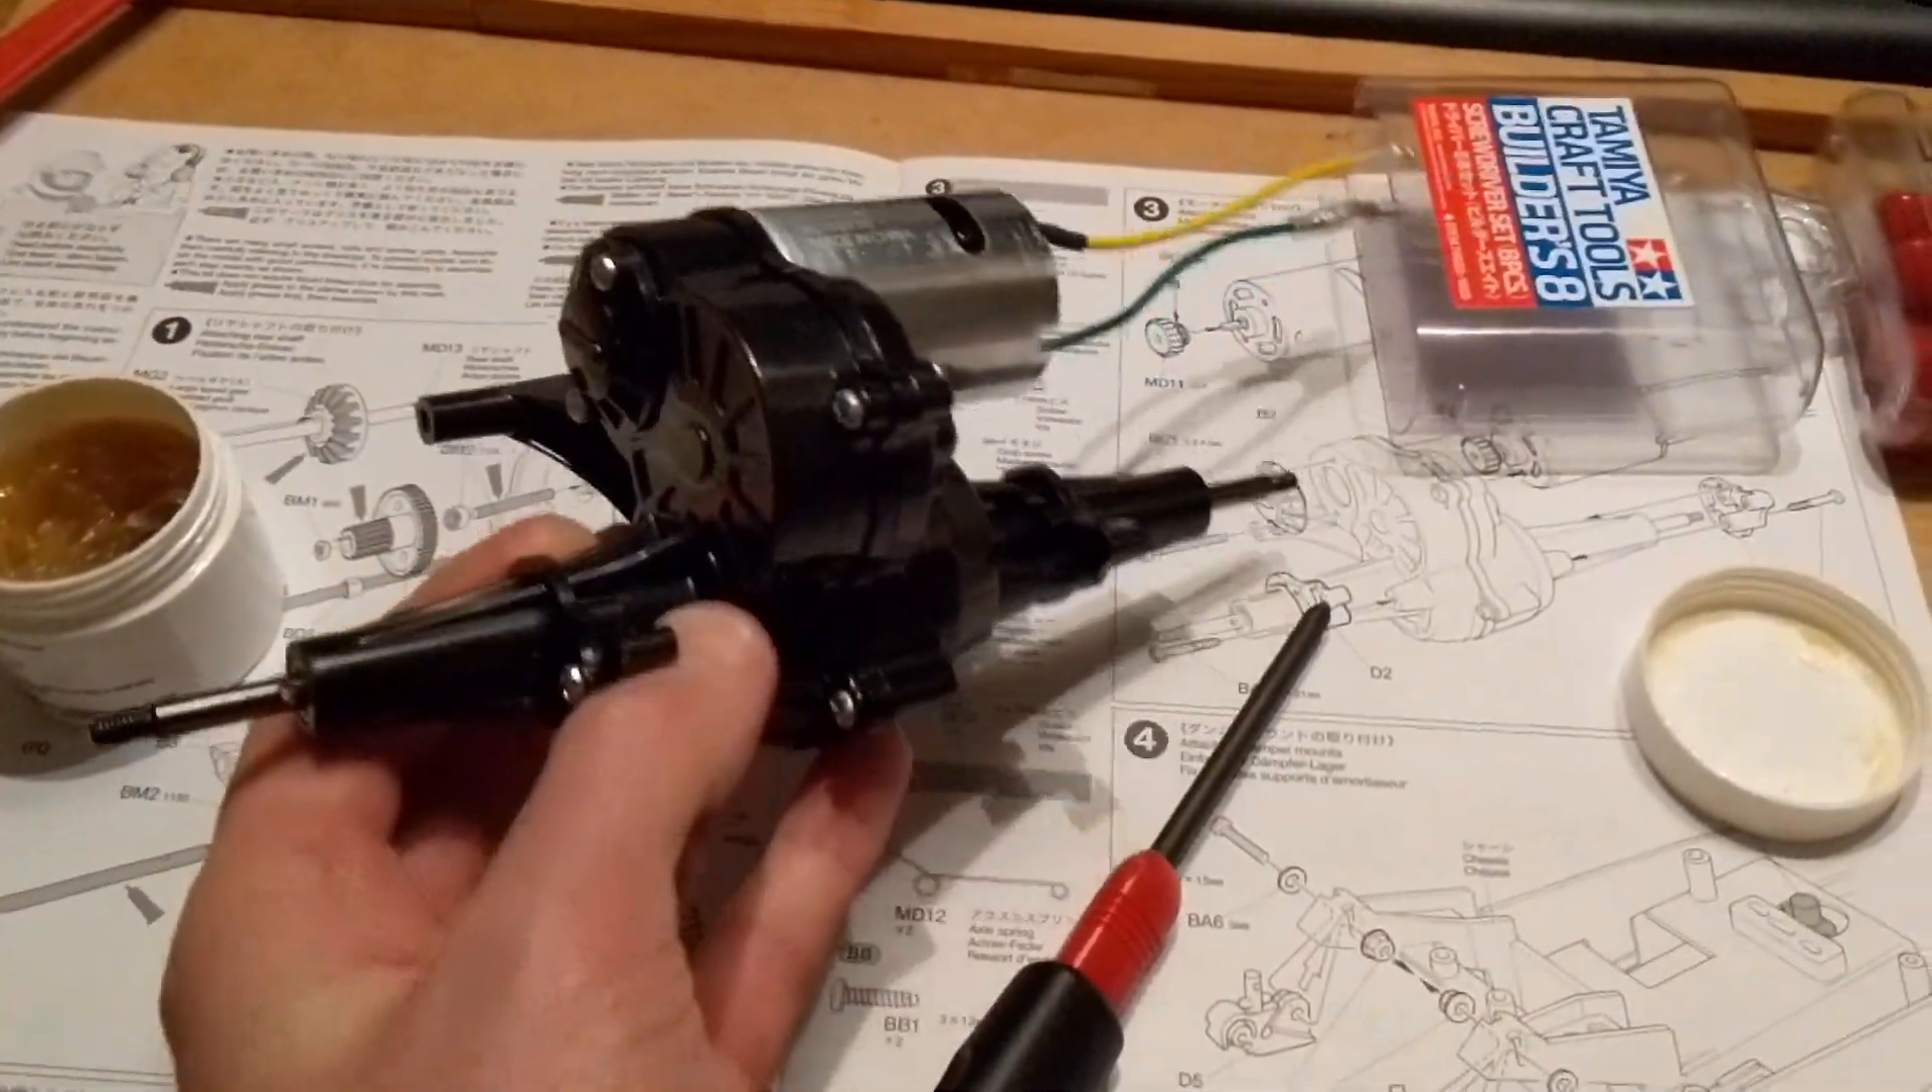So that is step three complete that is the motor mounted on the gearbox.